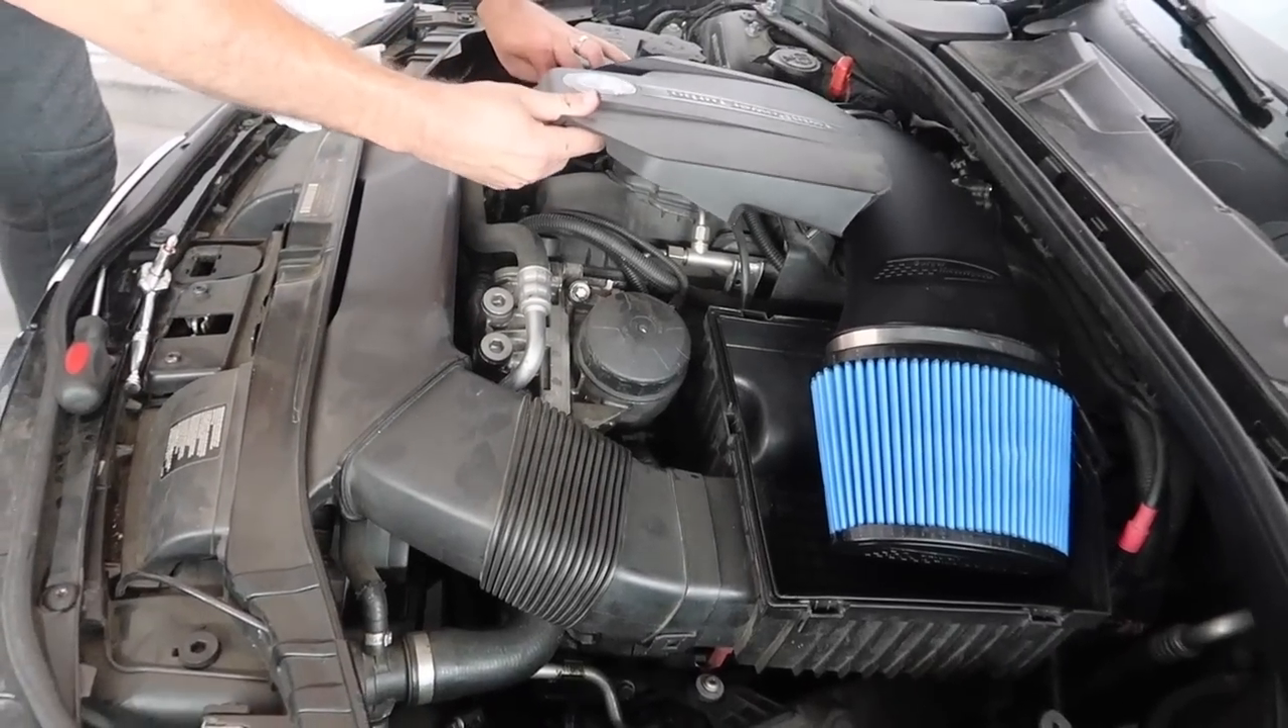Now obviously we need to put the beauty cover back on.